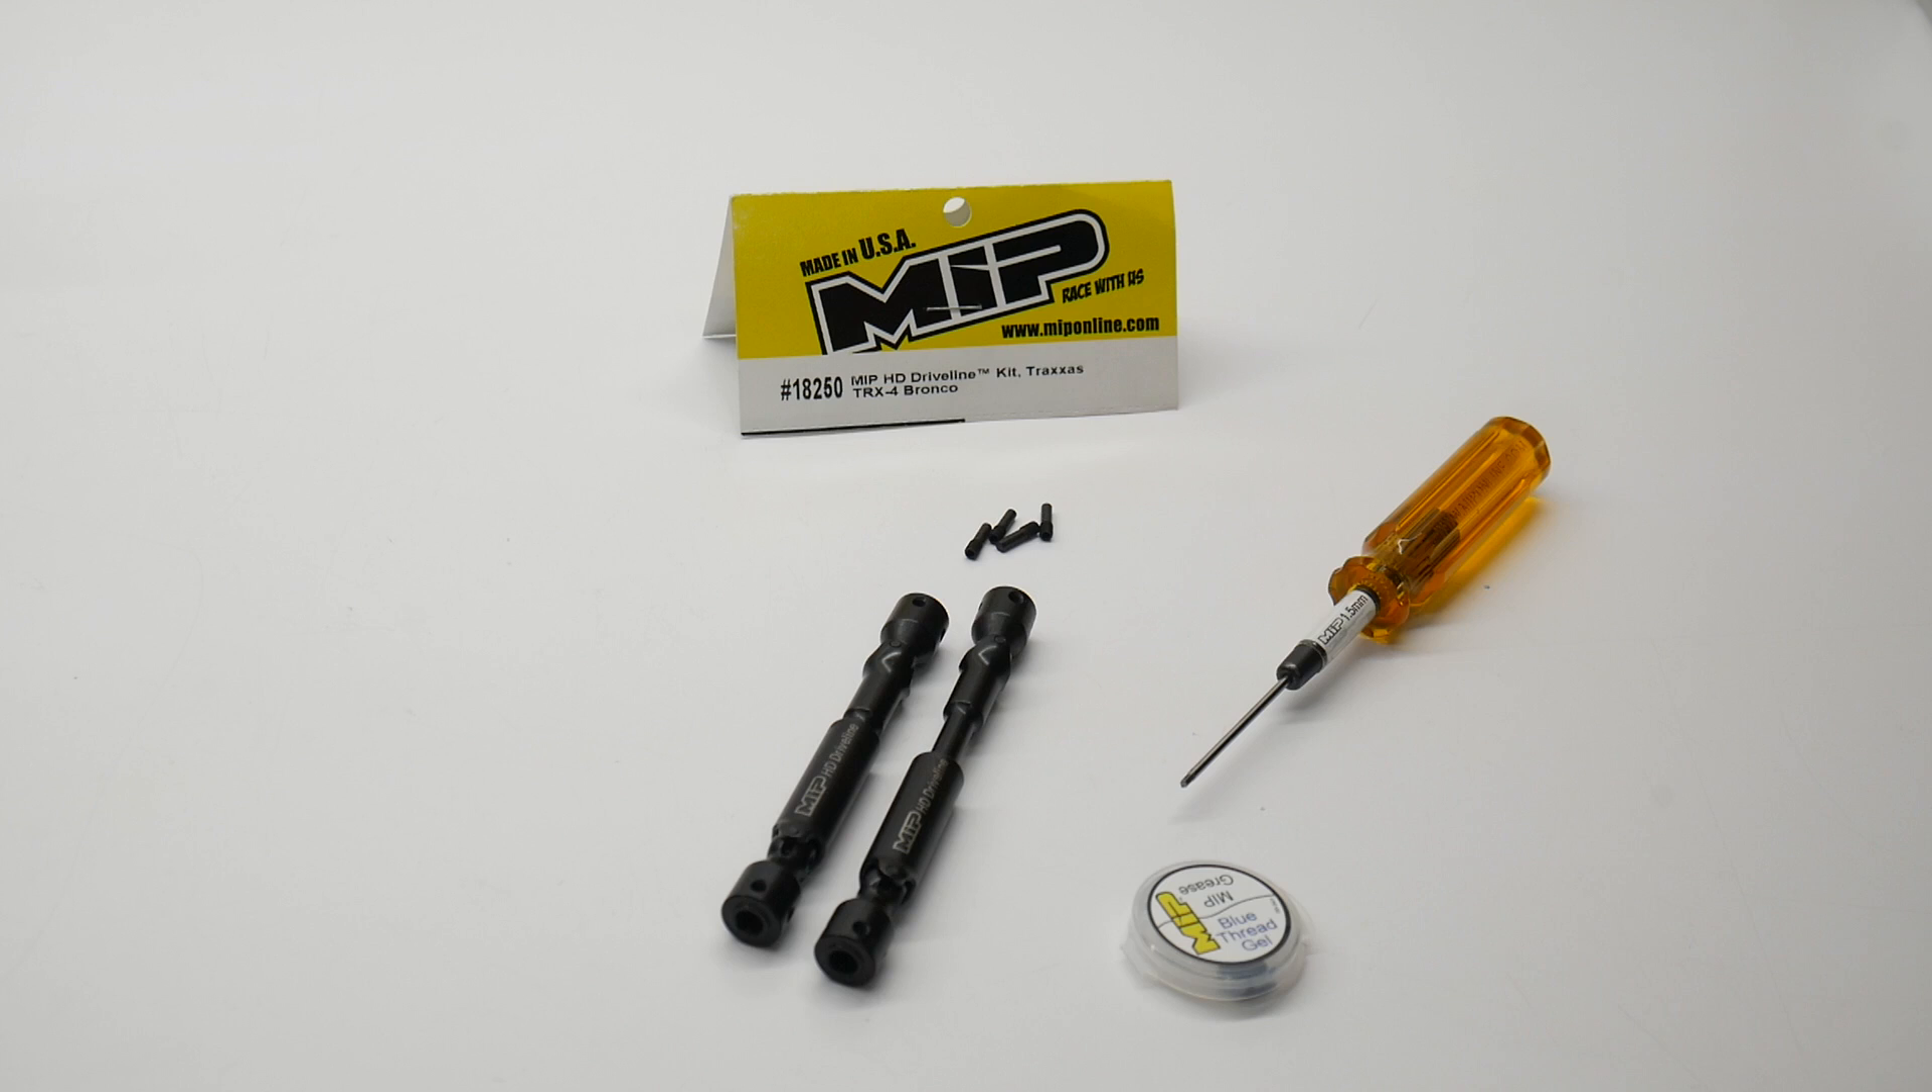Now that the driveshafts are all completely assembled, we are four set pins away from having this thing running.